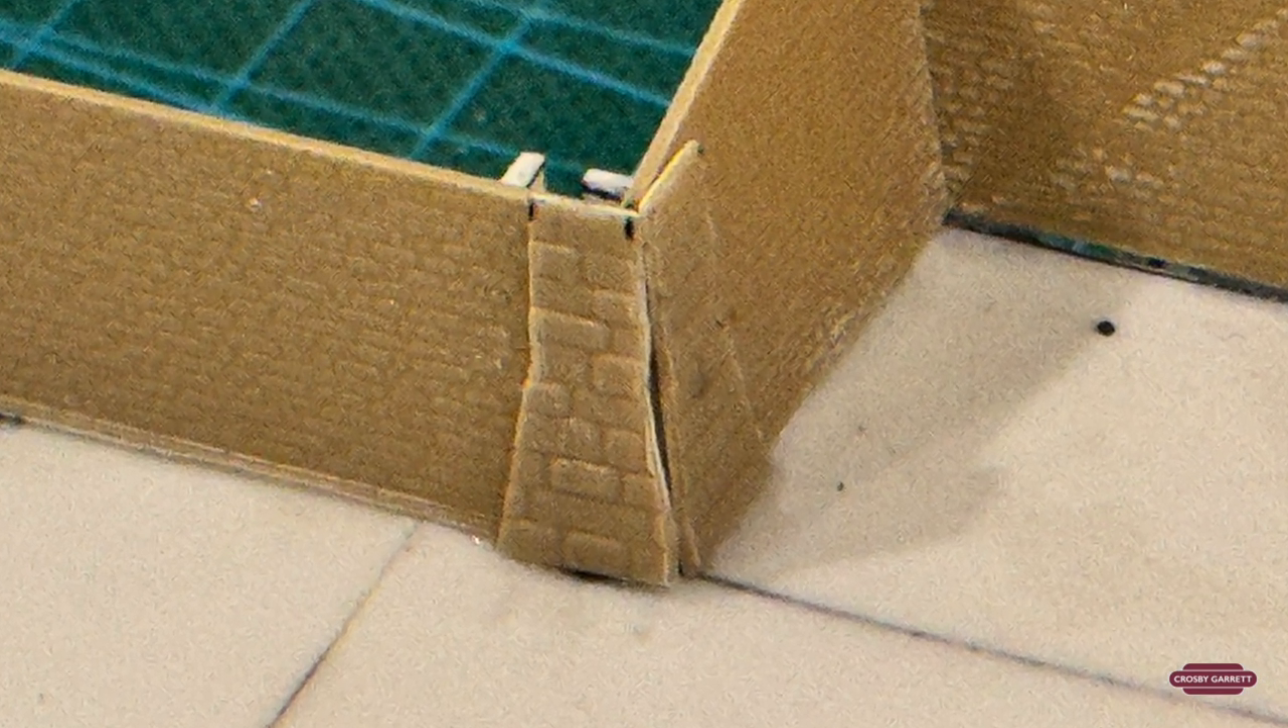I don't know if you can see this gap here between the two pieces of plastic there.